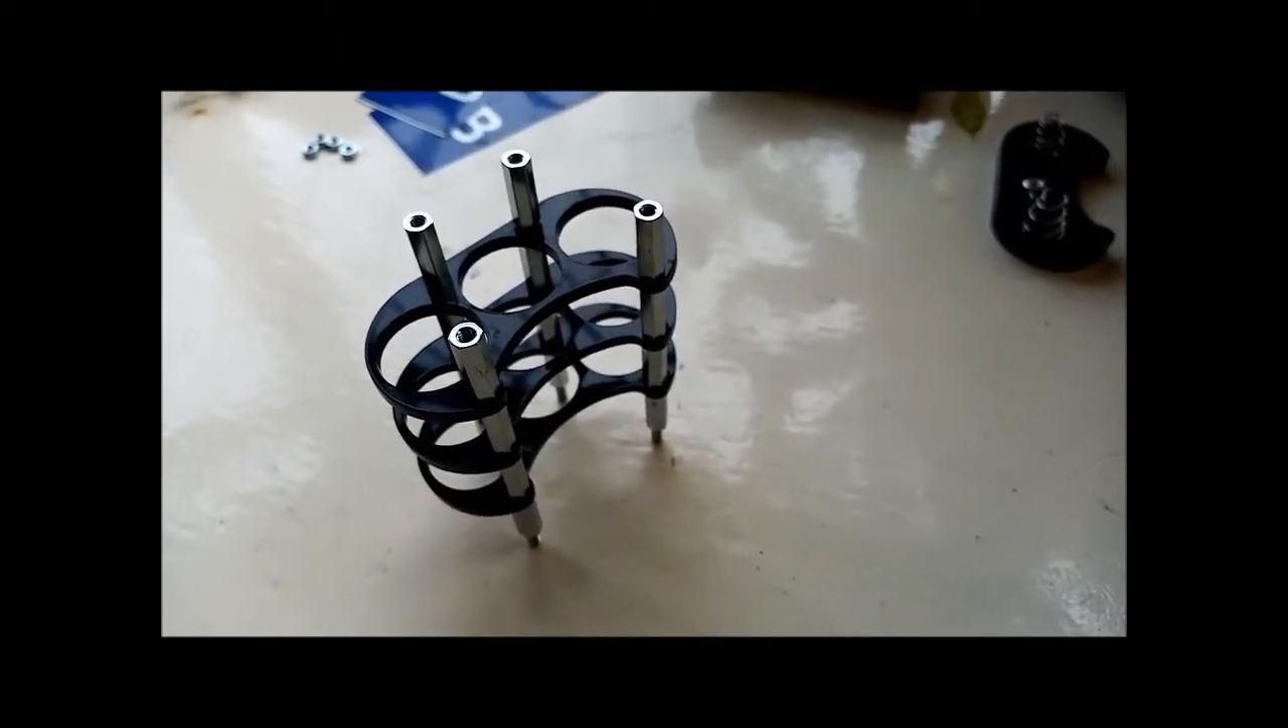You can see how I've used the spacers together to build up a bit of a framework.